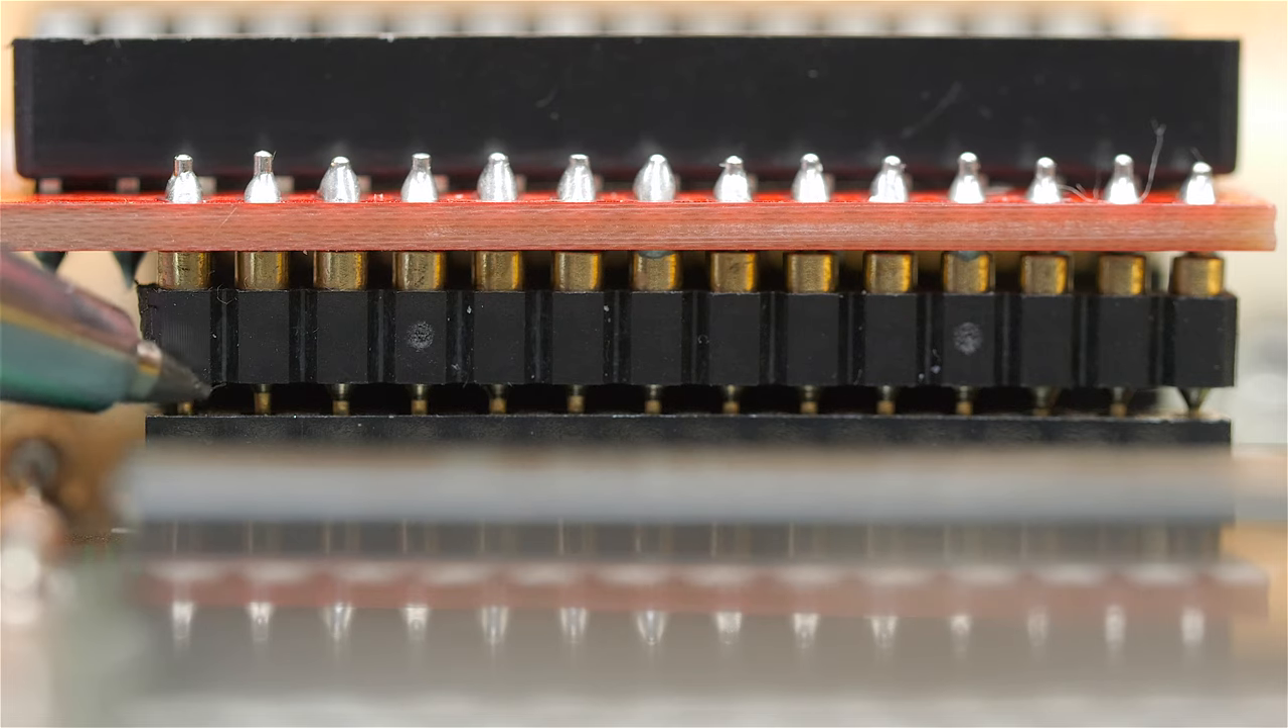The pins are just too long for this low profile socket.